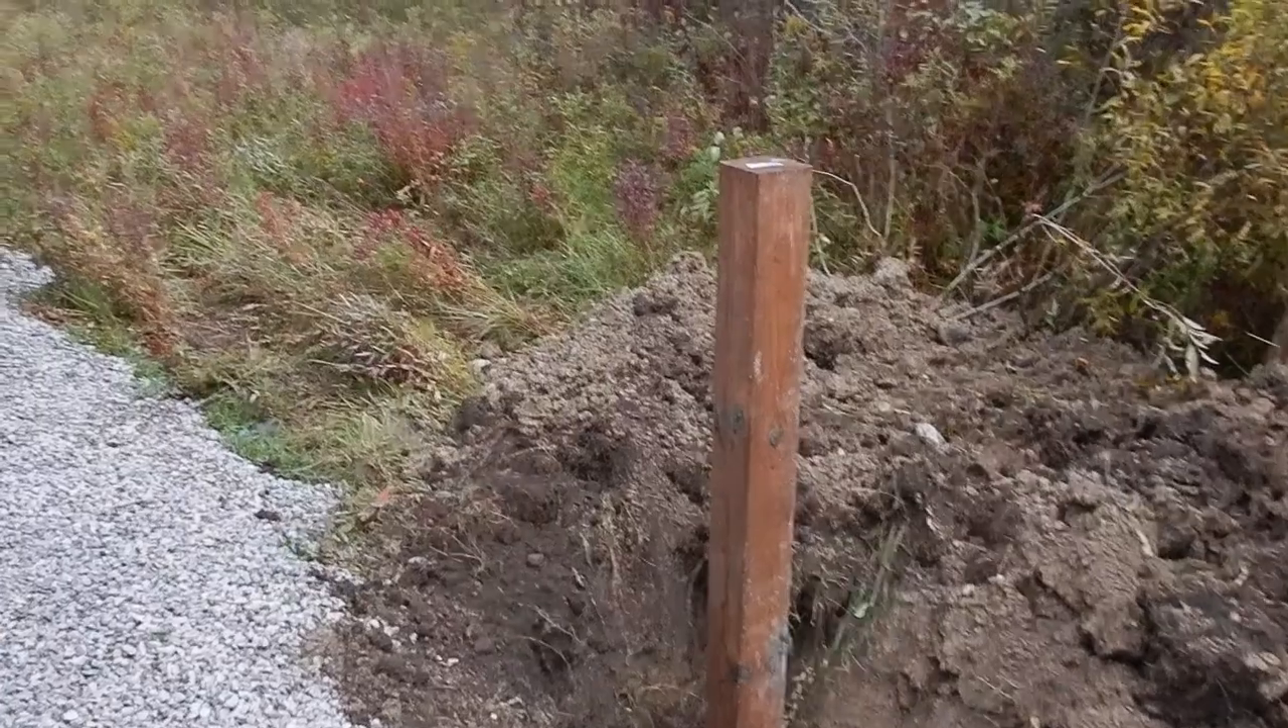And then we've stuck a post into the ground here.